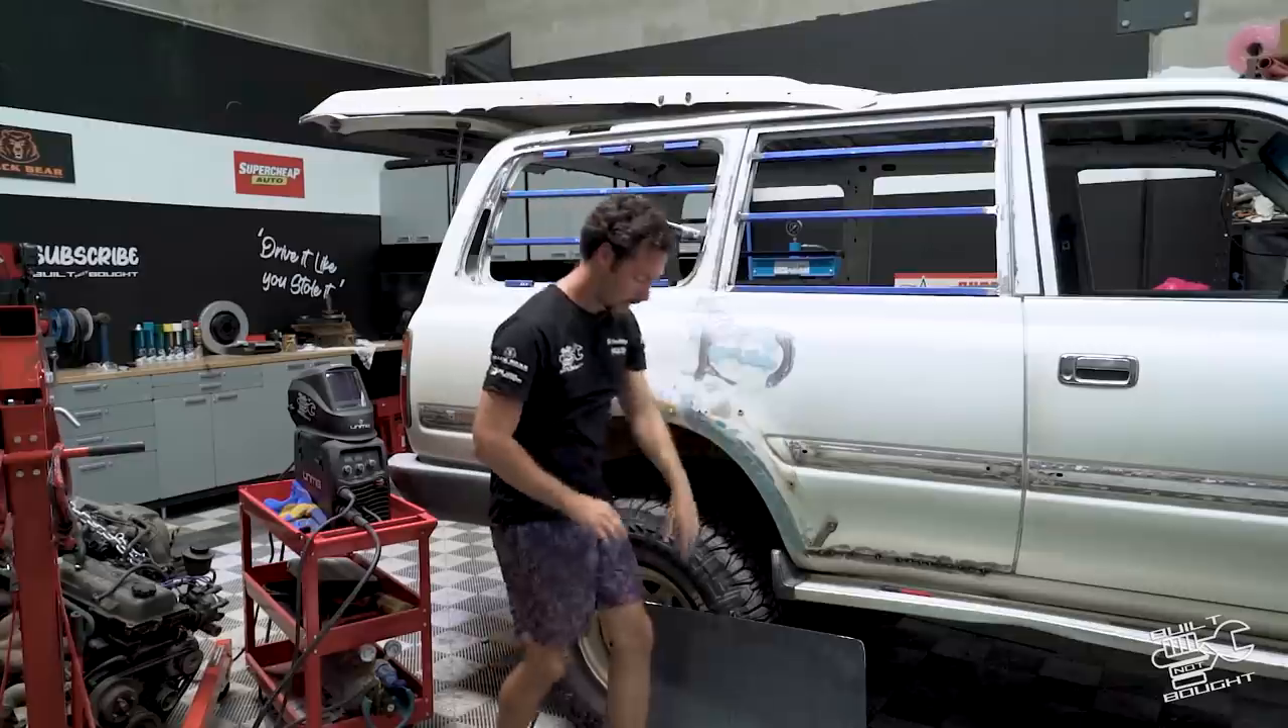We've got the bars in.